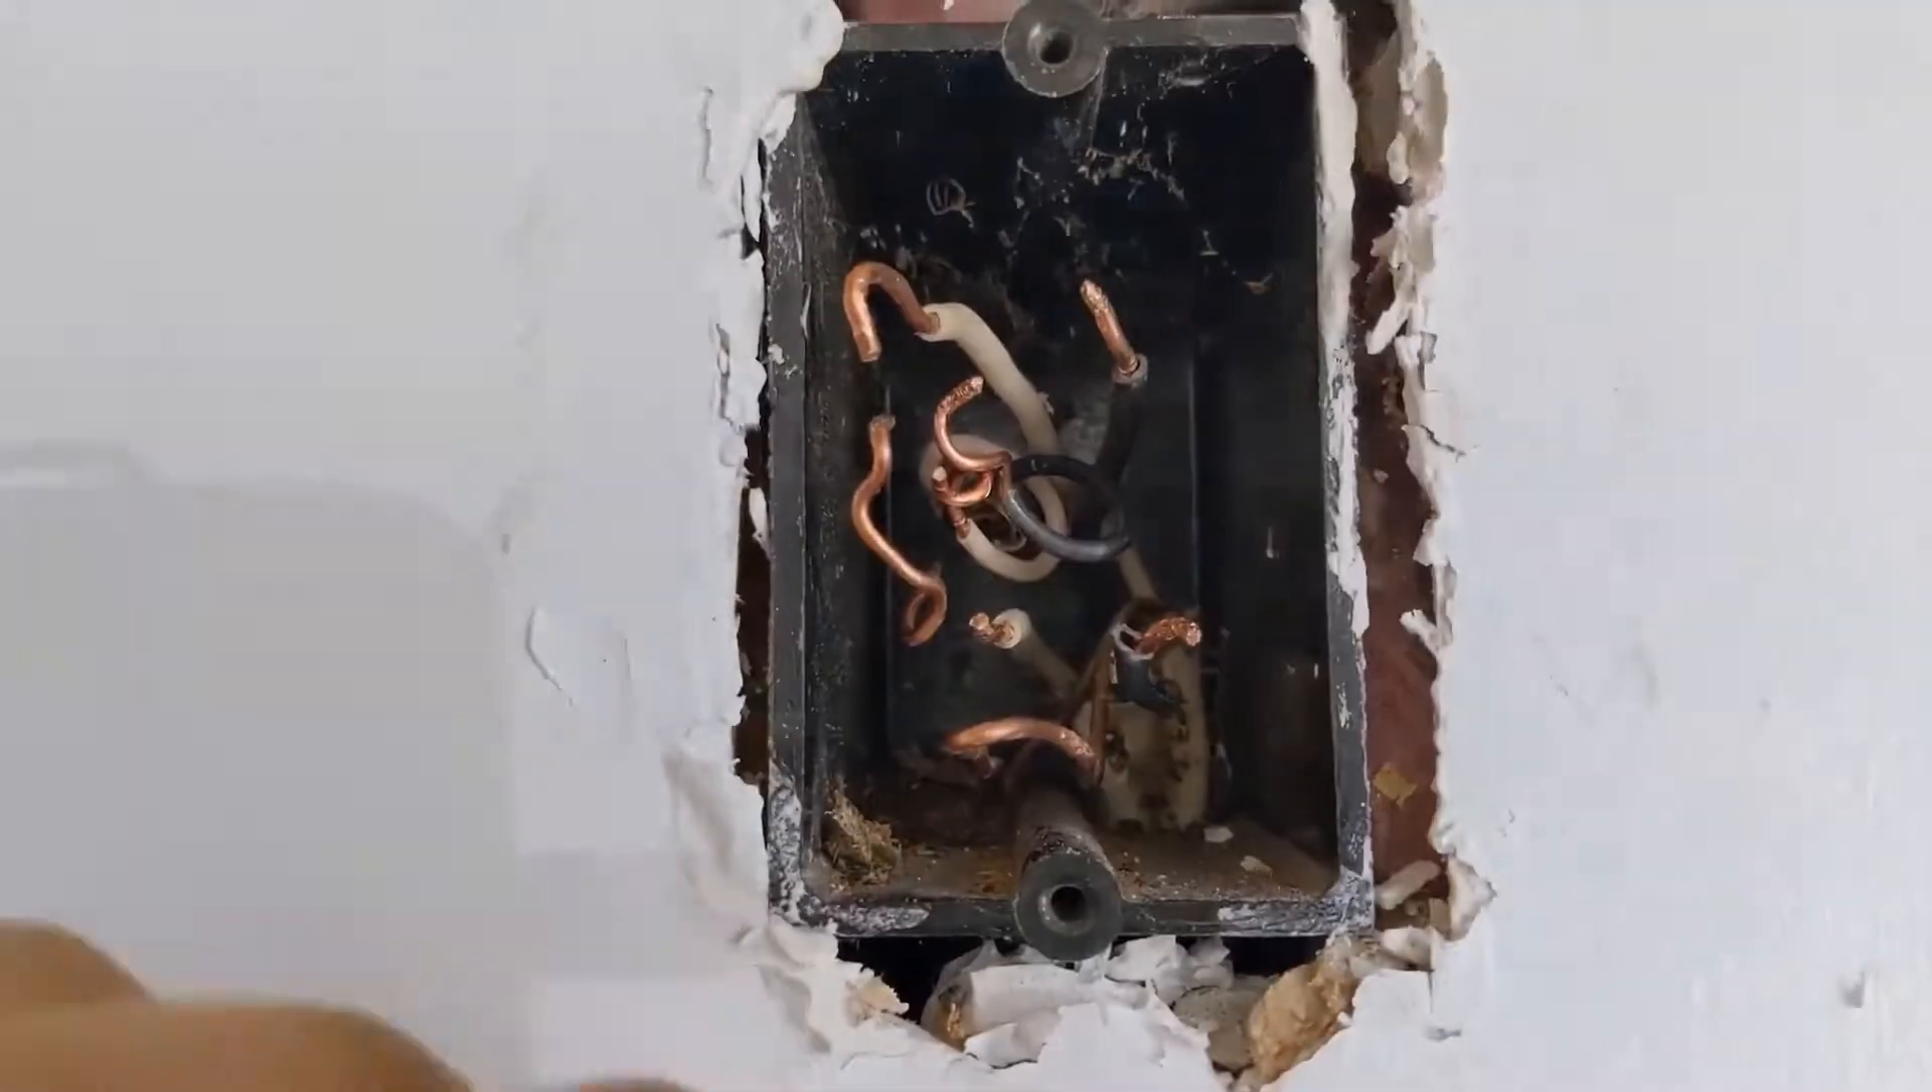All right, so I've removed the outlet and also separated the wires.